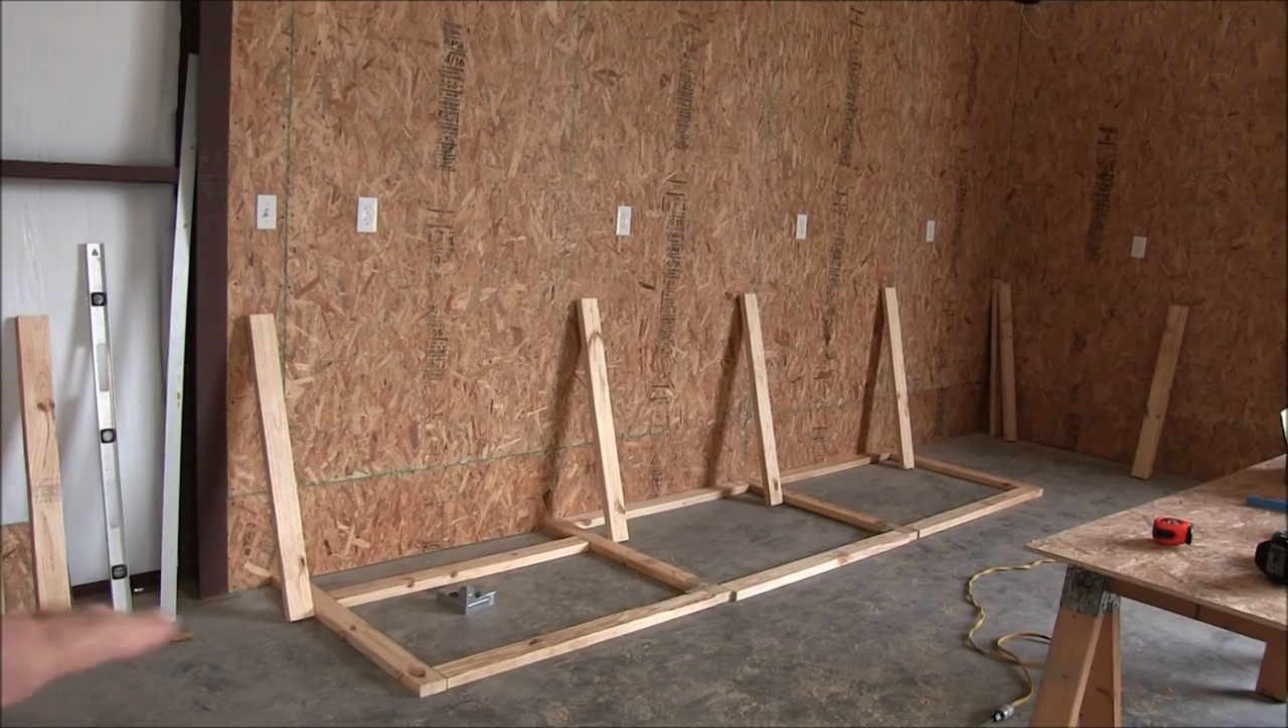Alright, I got the walls done and the electrical all done.